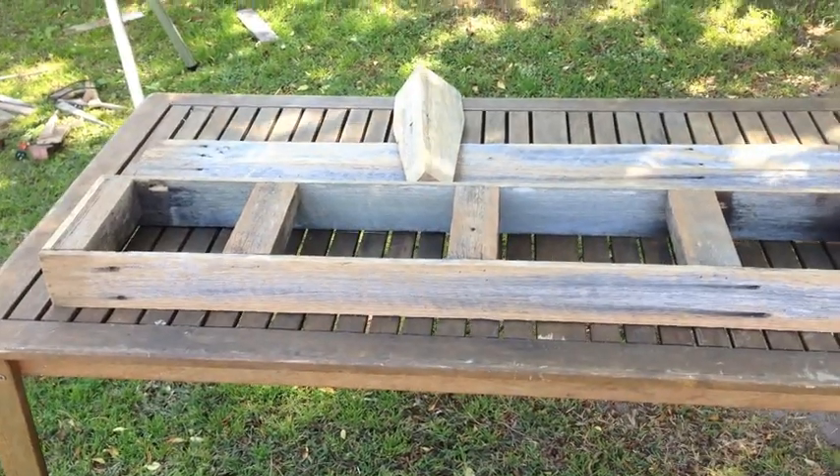So here's the frame that I've just knocked up. All out of palings.